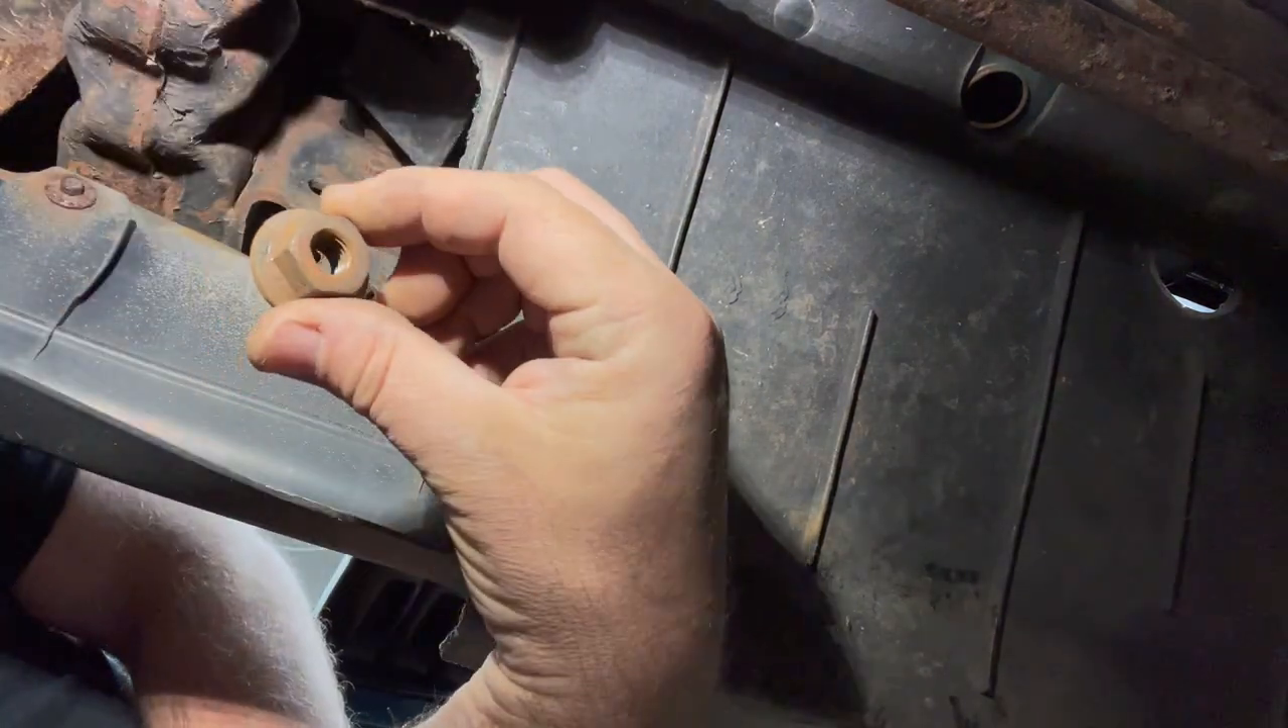Alright, I've got one of the nuts off.